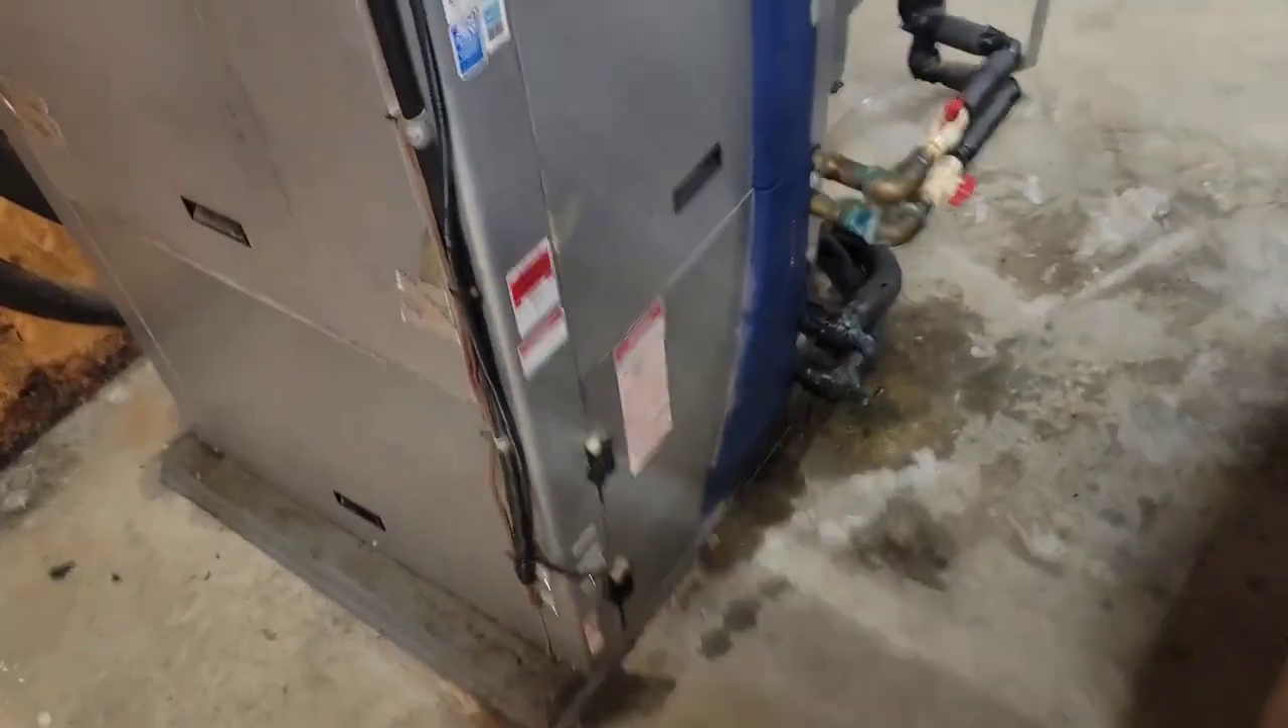Panels are back on.